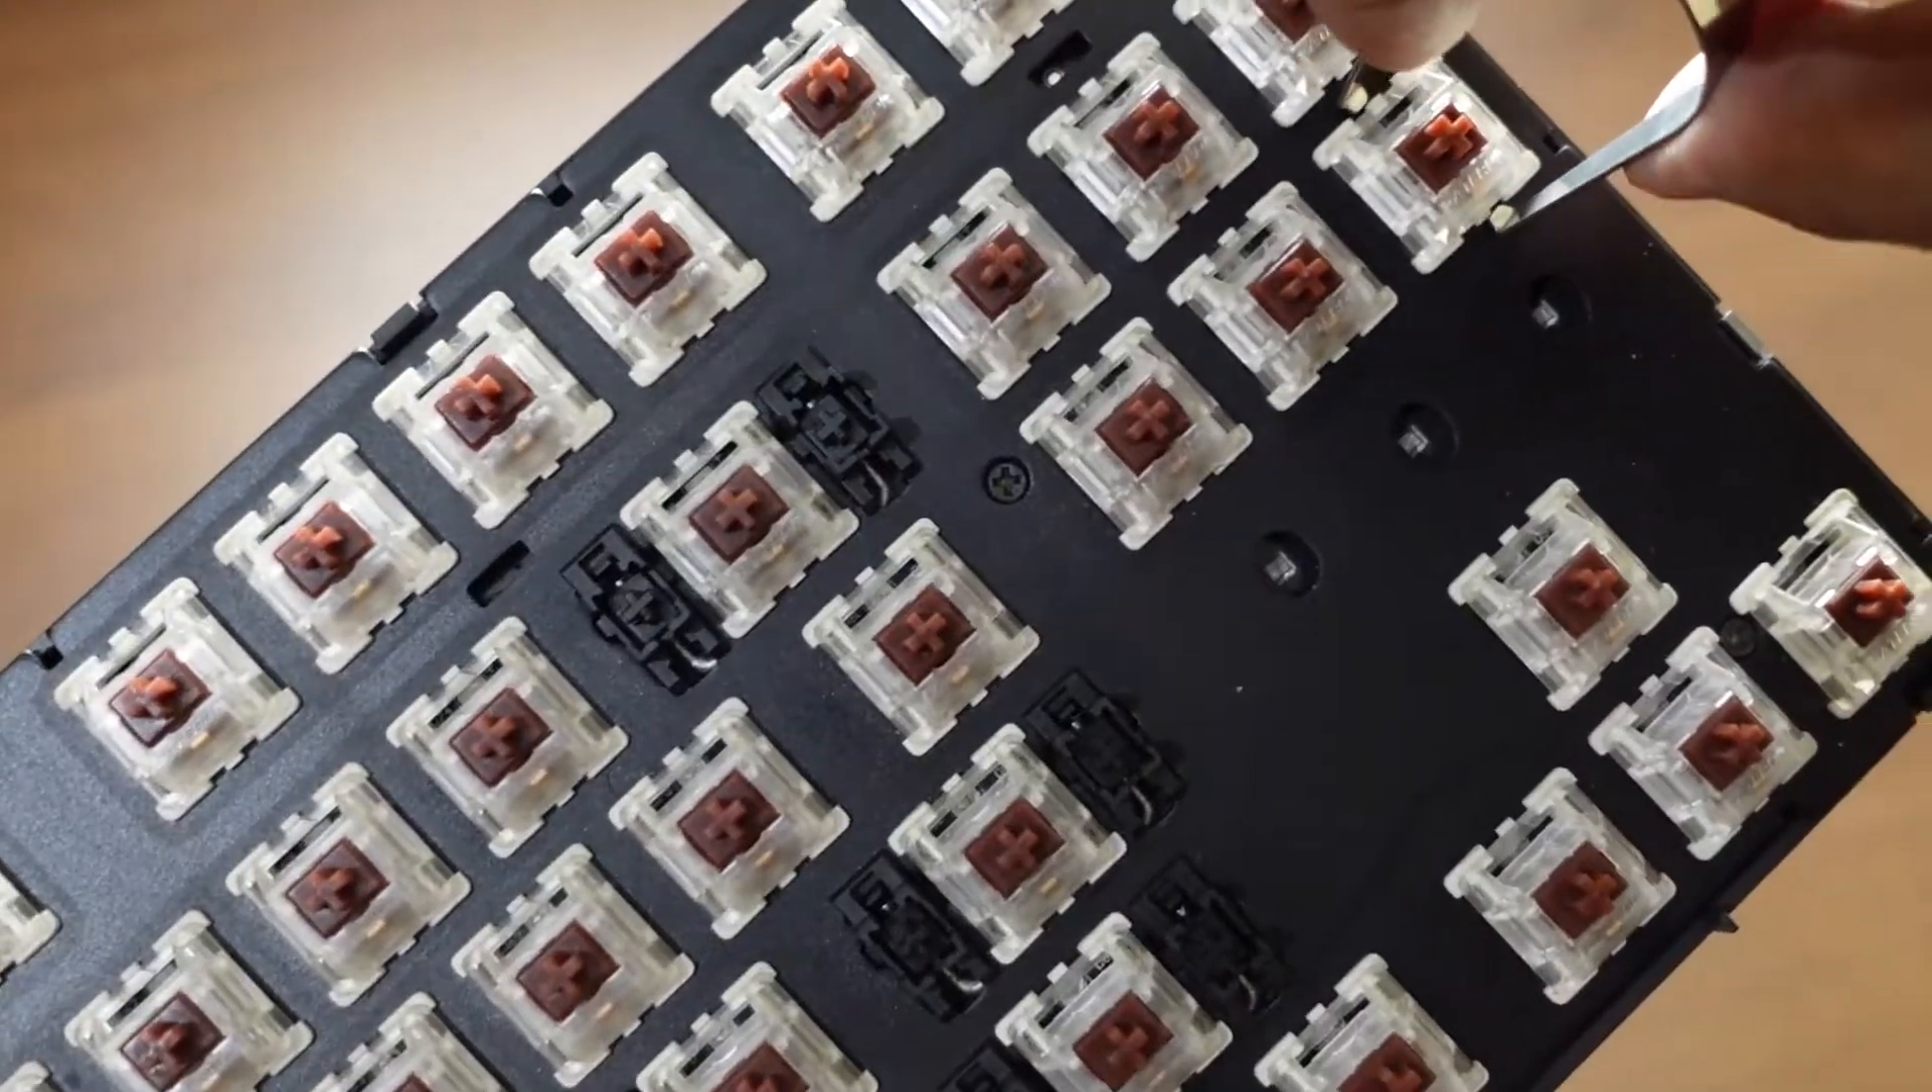I have opened all of the keycaps you can see it here and only the switches are here.